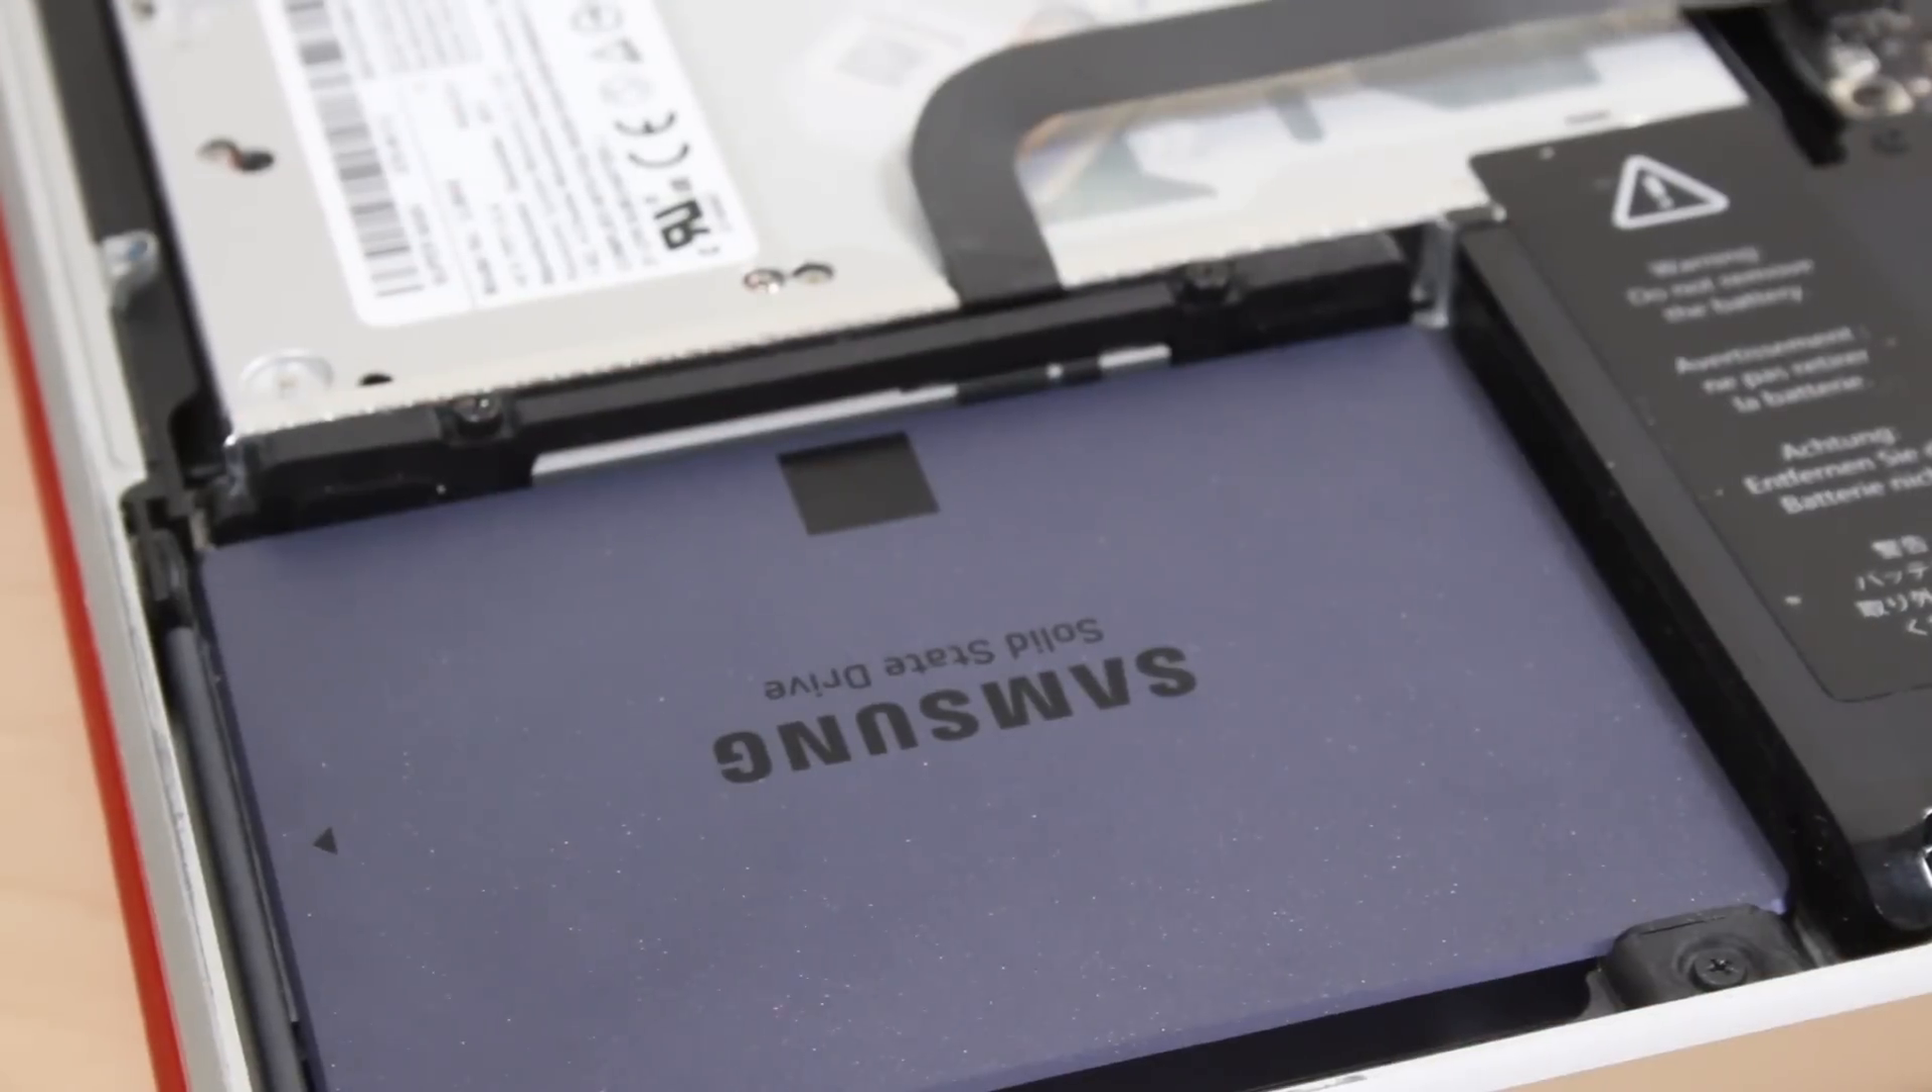Ya el disco duro está instalado ya lo instale.